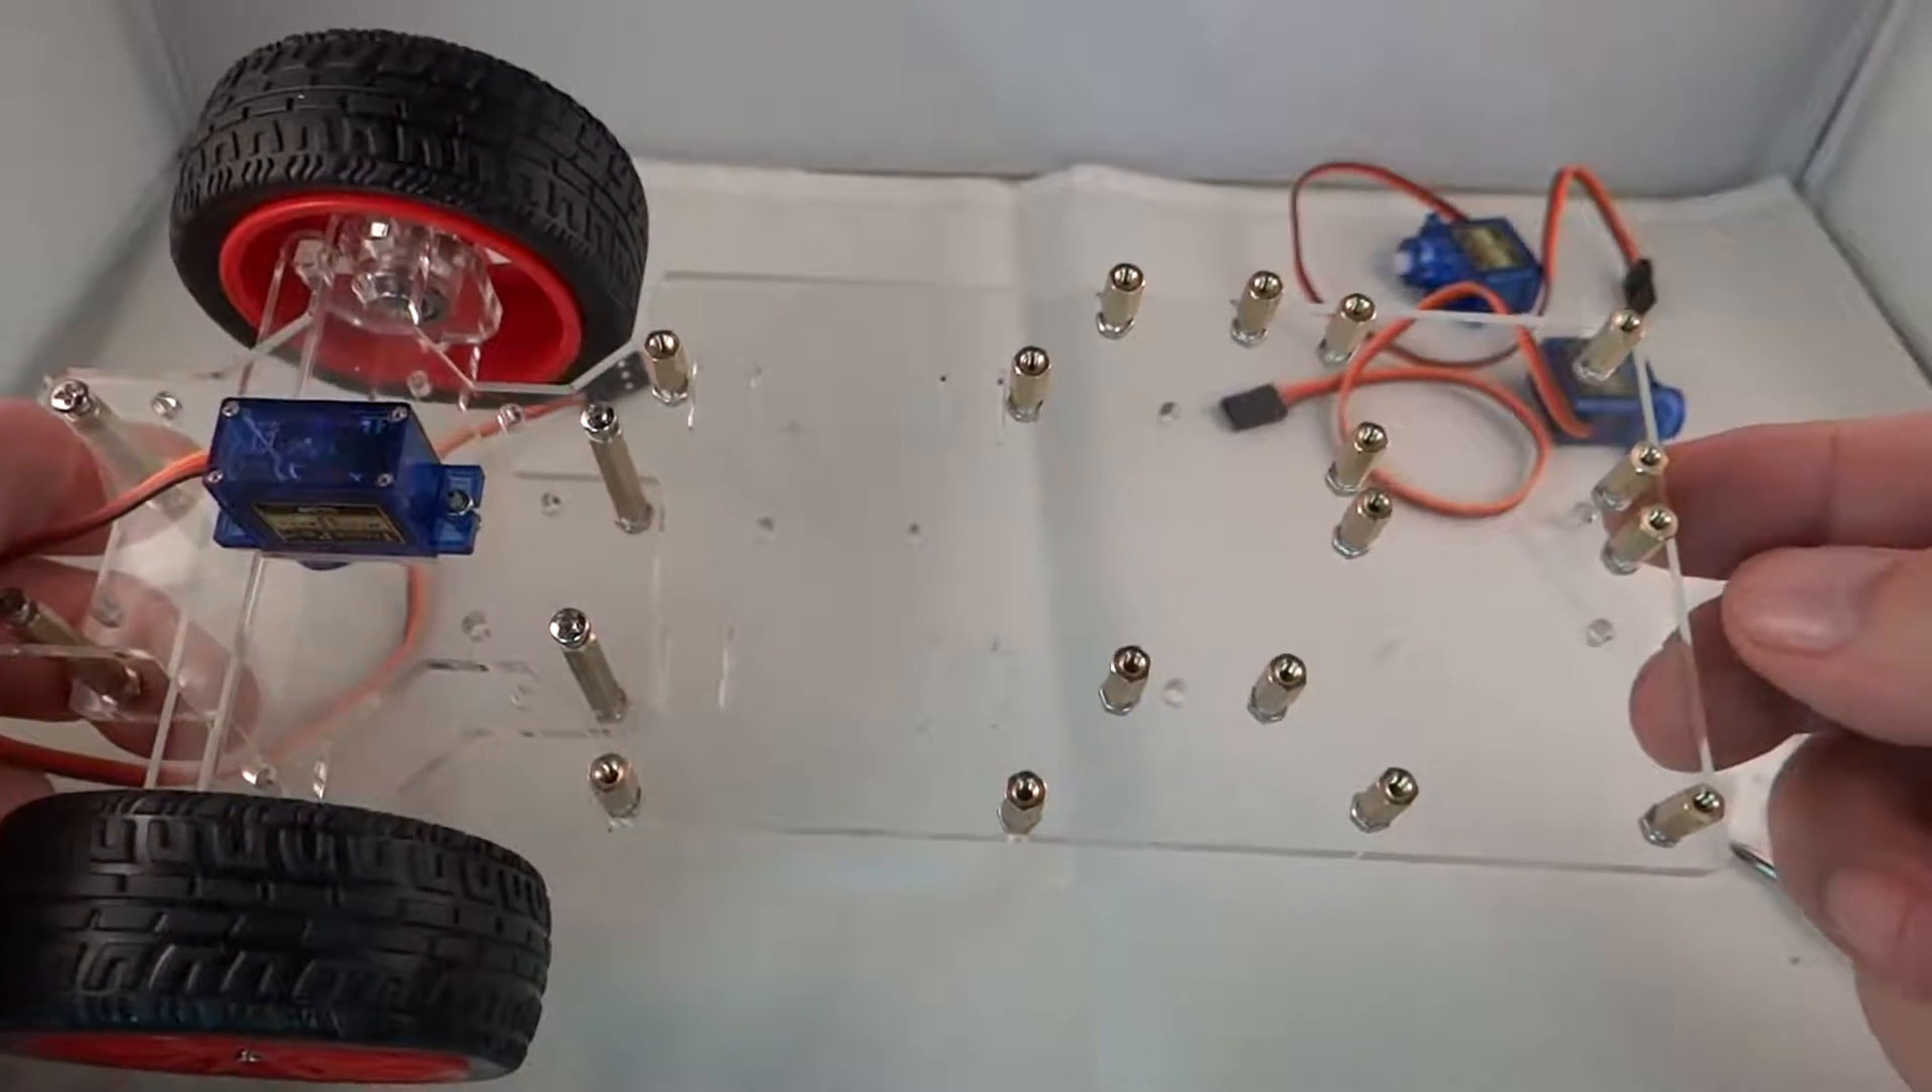You can see that I have the 16 standoffs in.